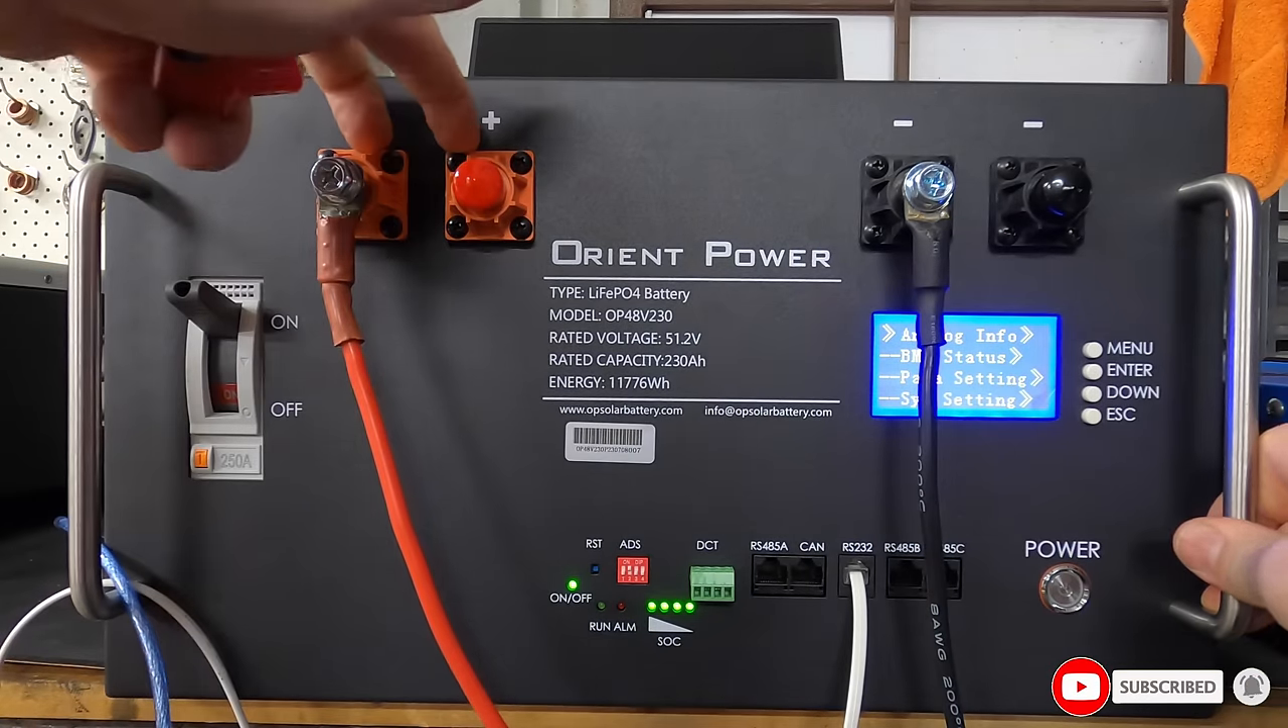We did get a couple of little boots that i neglected to put on so far.